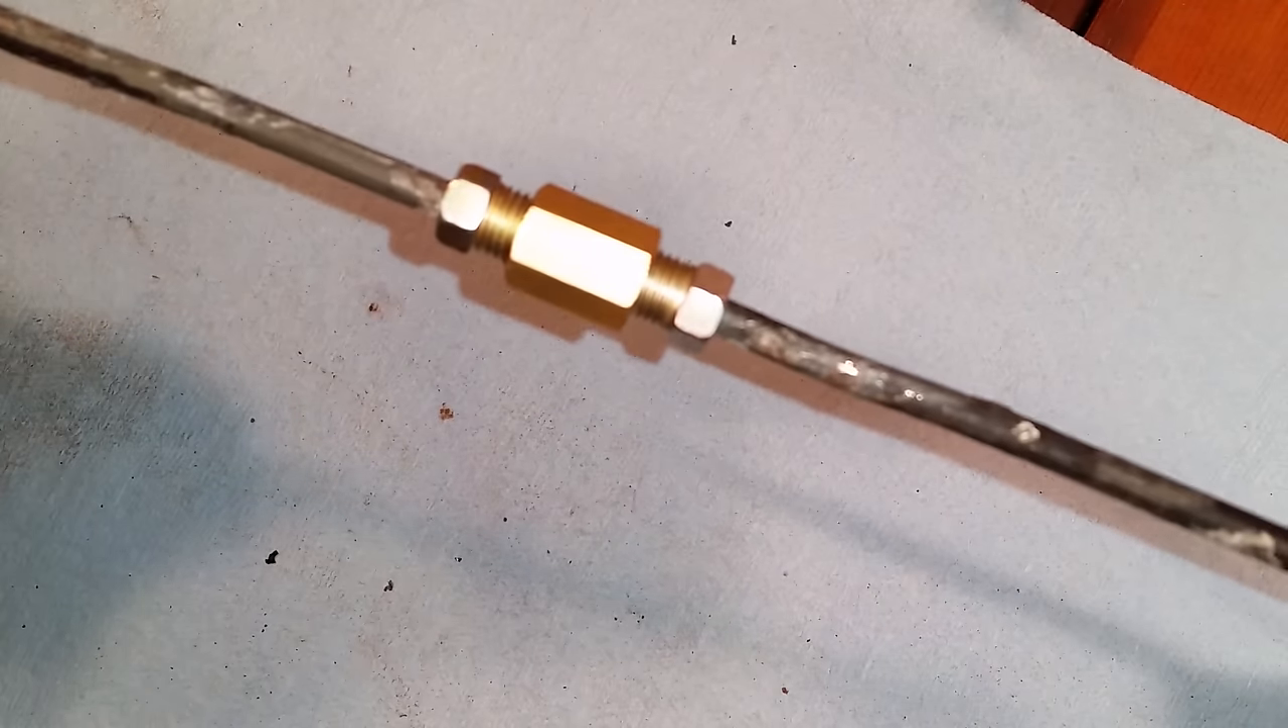This is what your completed brake line union job should look like.